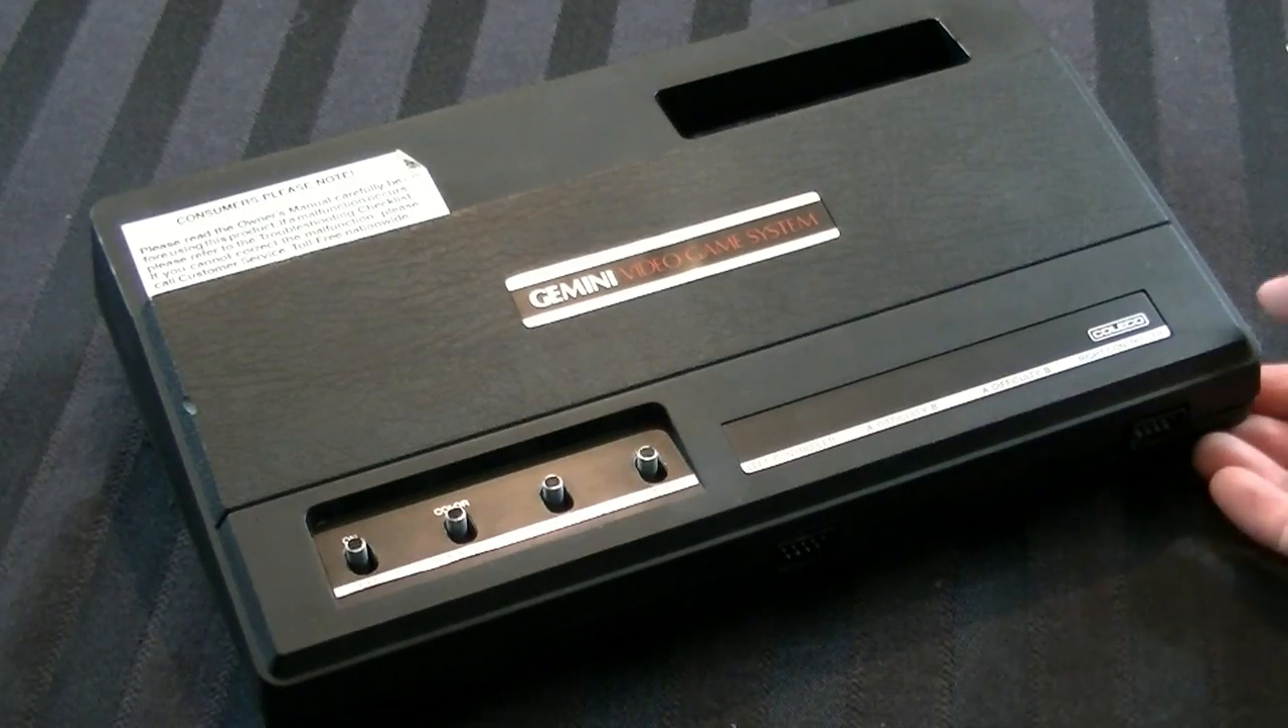Okay, the console is officially back together.